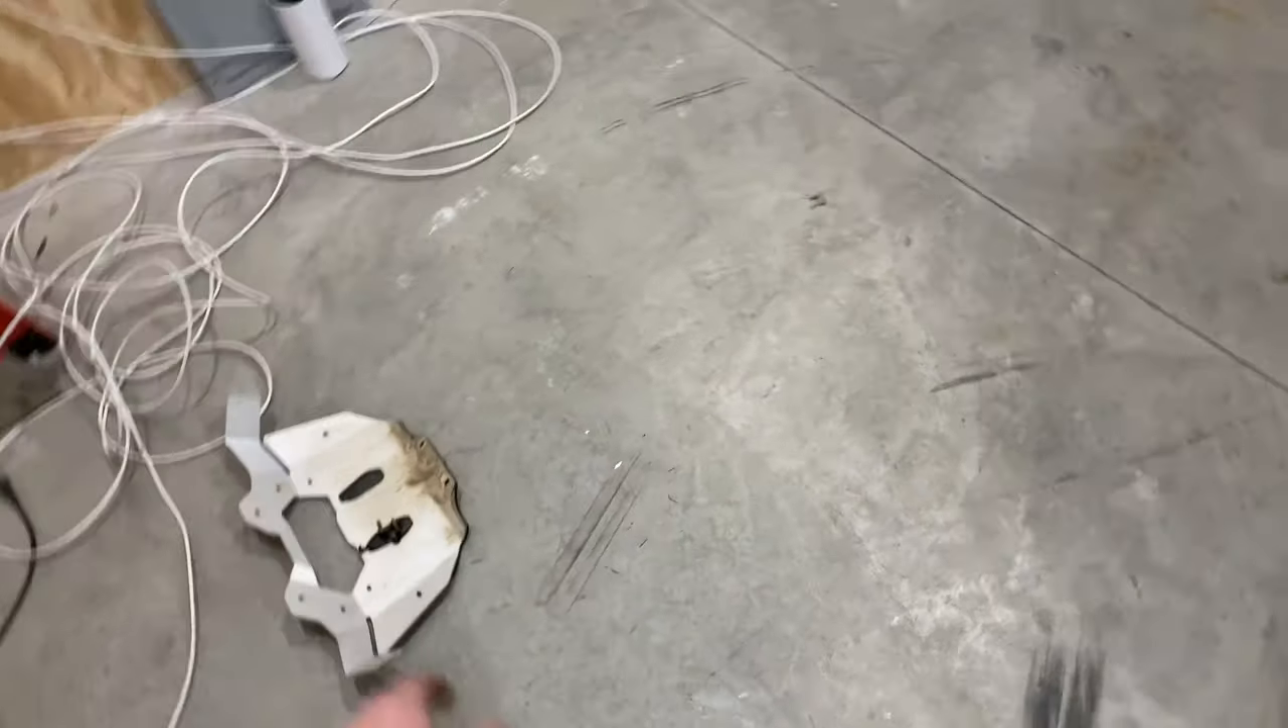Basically I removed the aluminum skid plate.